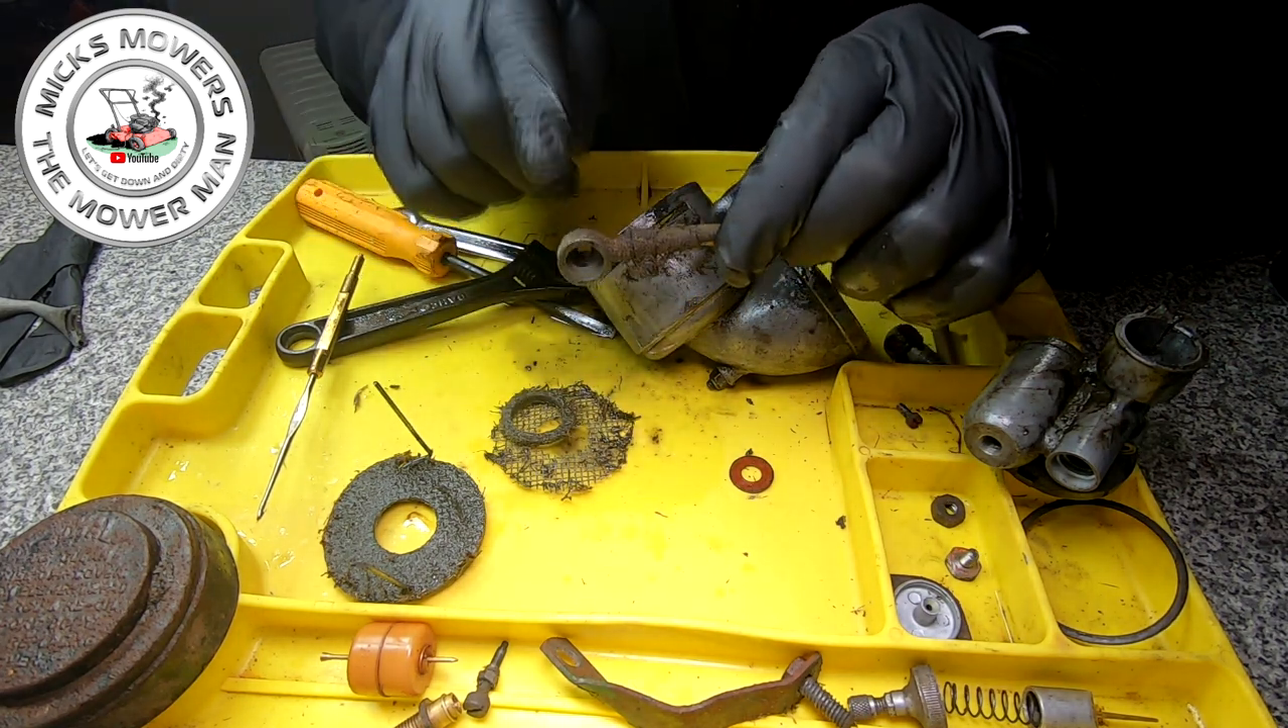That is the carburetor taken apart.